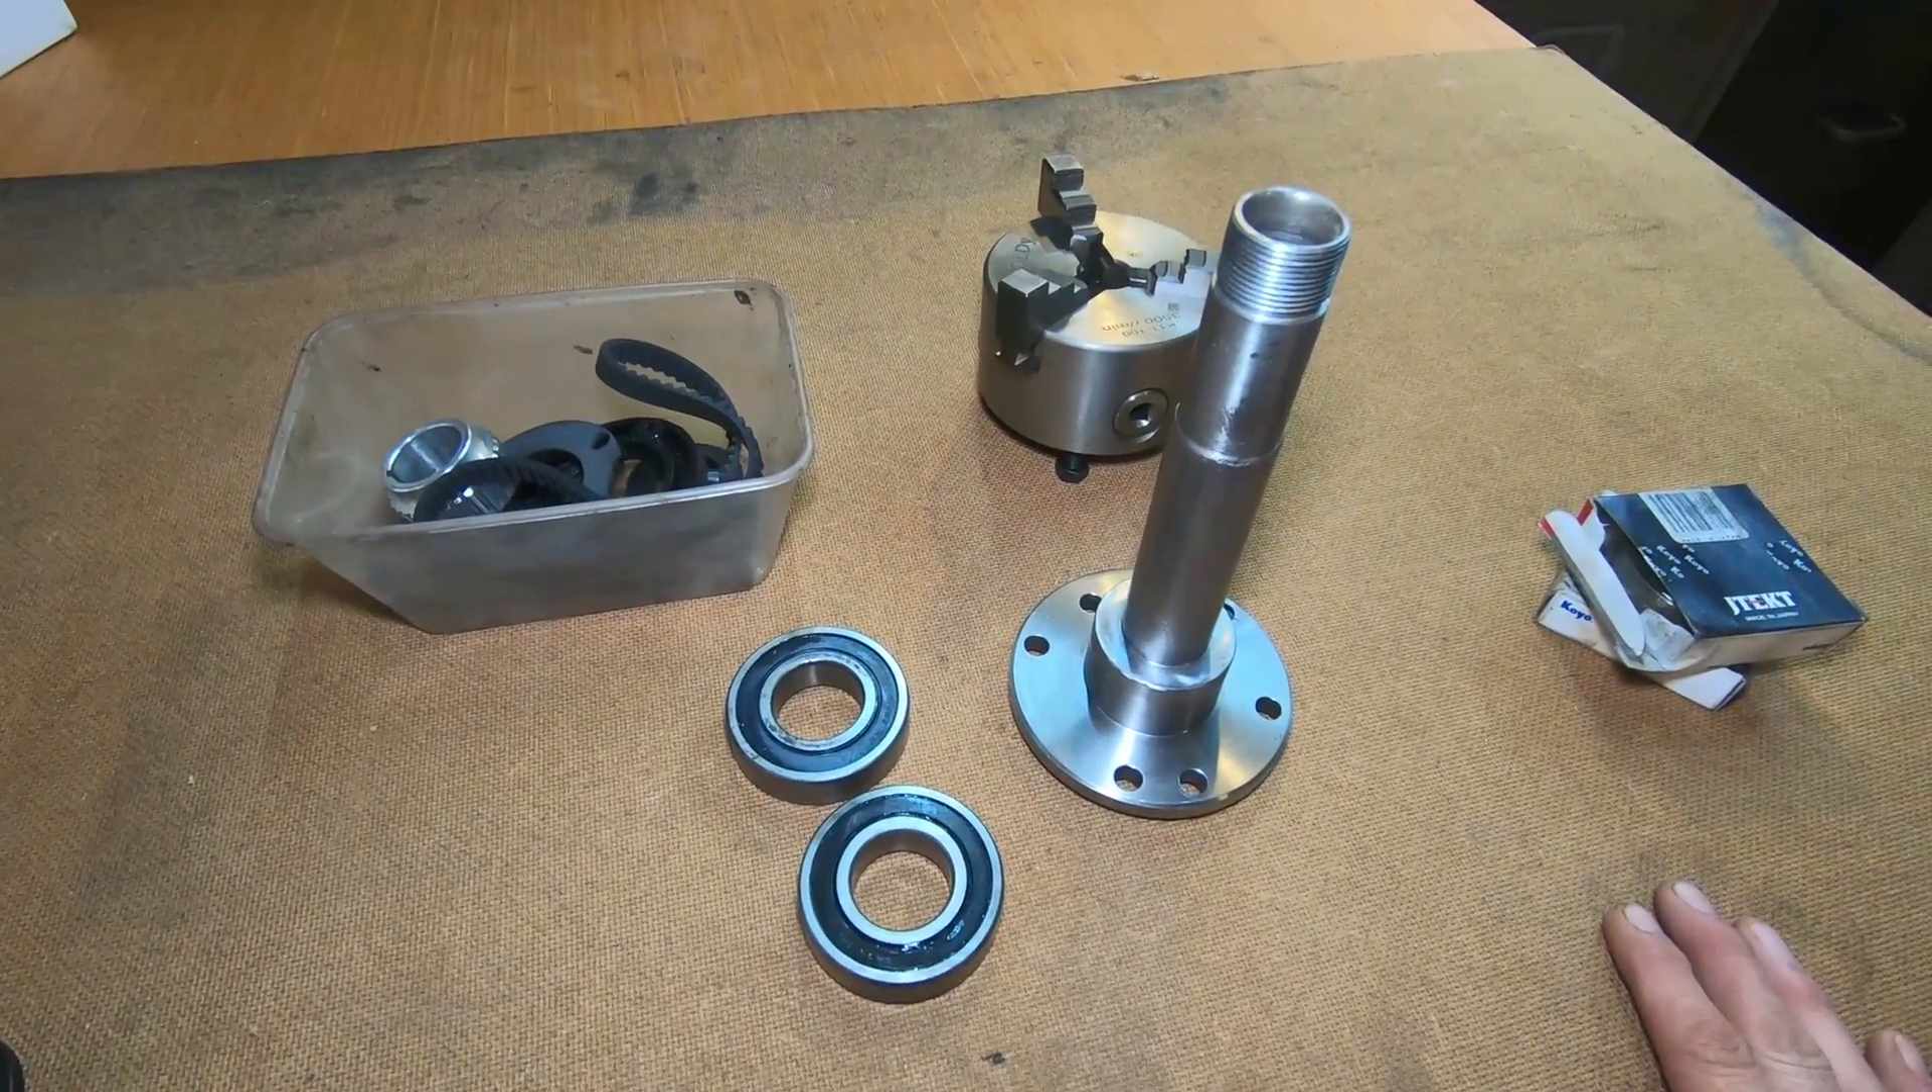The old bearings have taken off the spindle.